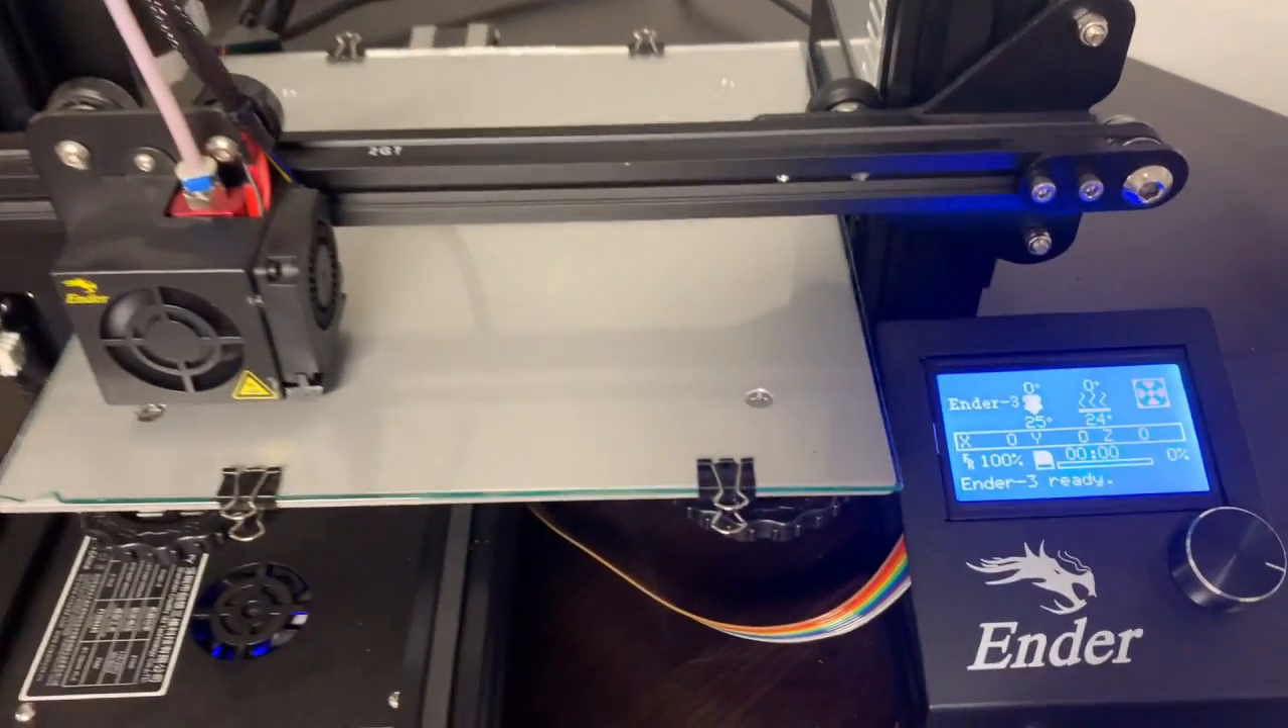All right, glass is on the printer.